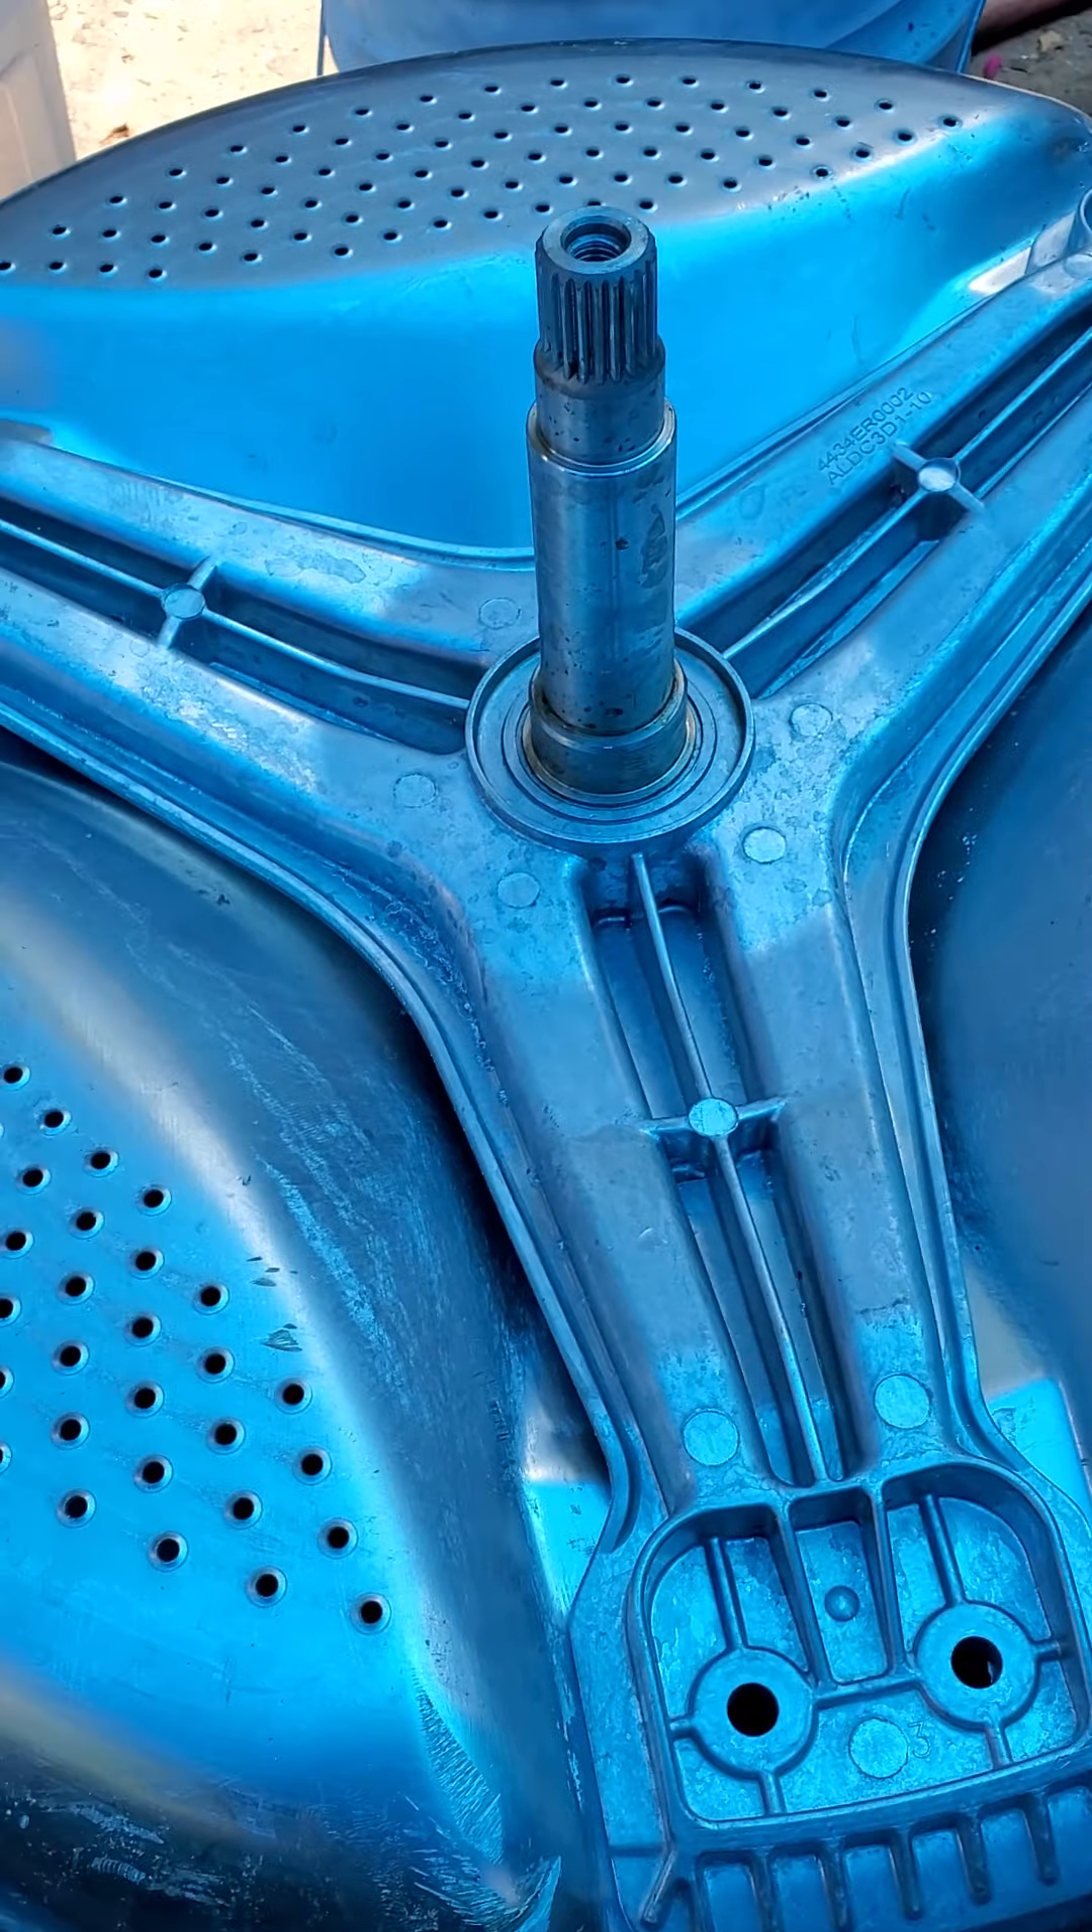Right now currently i went ahead and put on the new spider bracket.